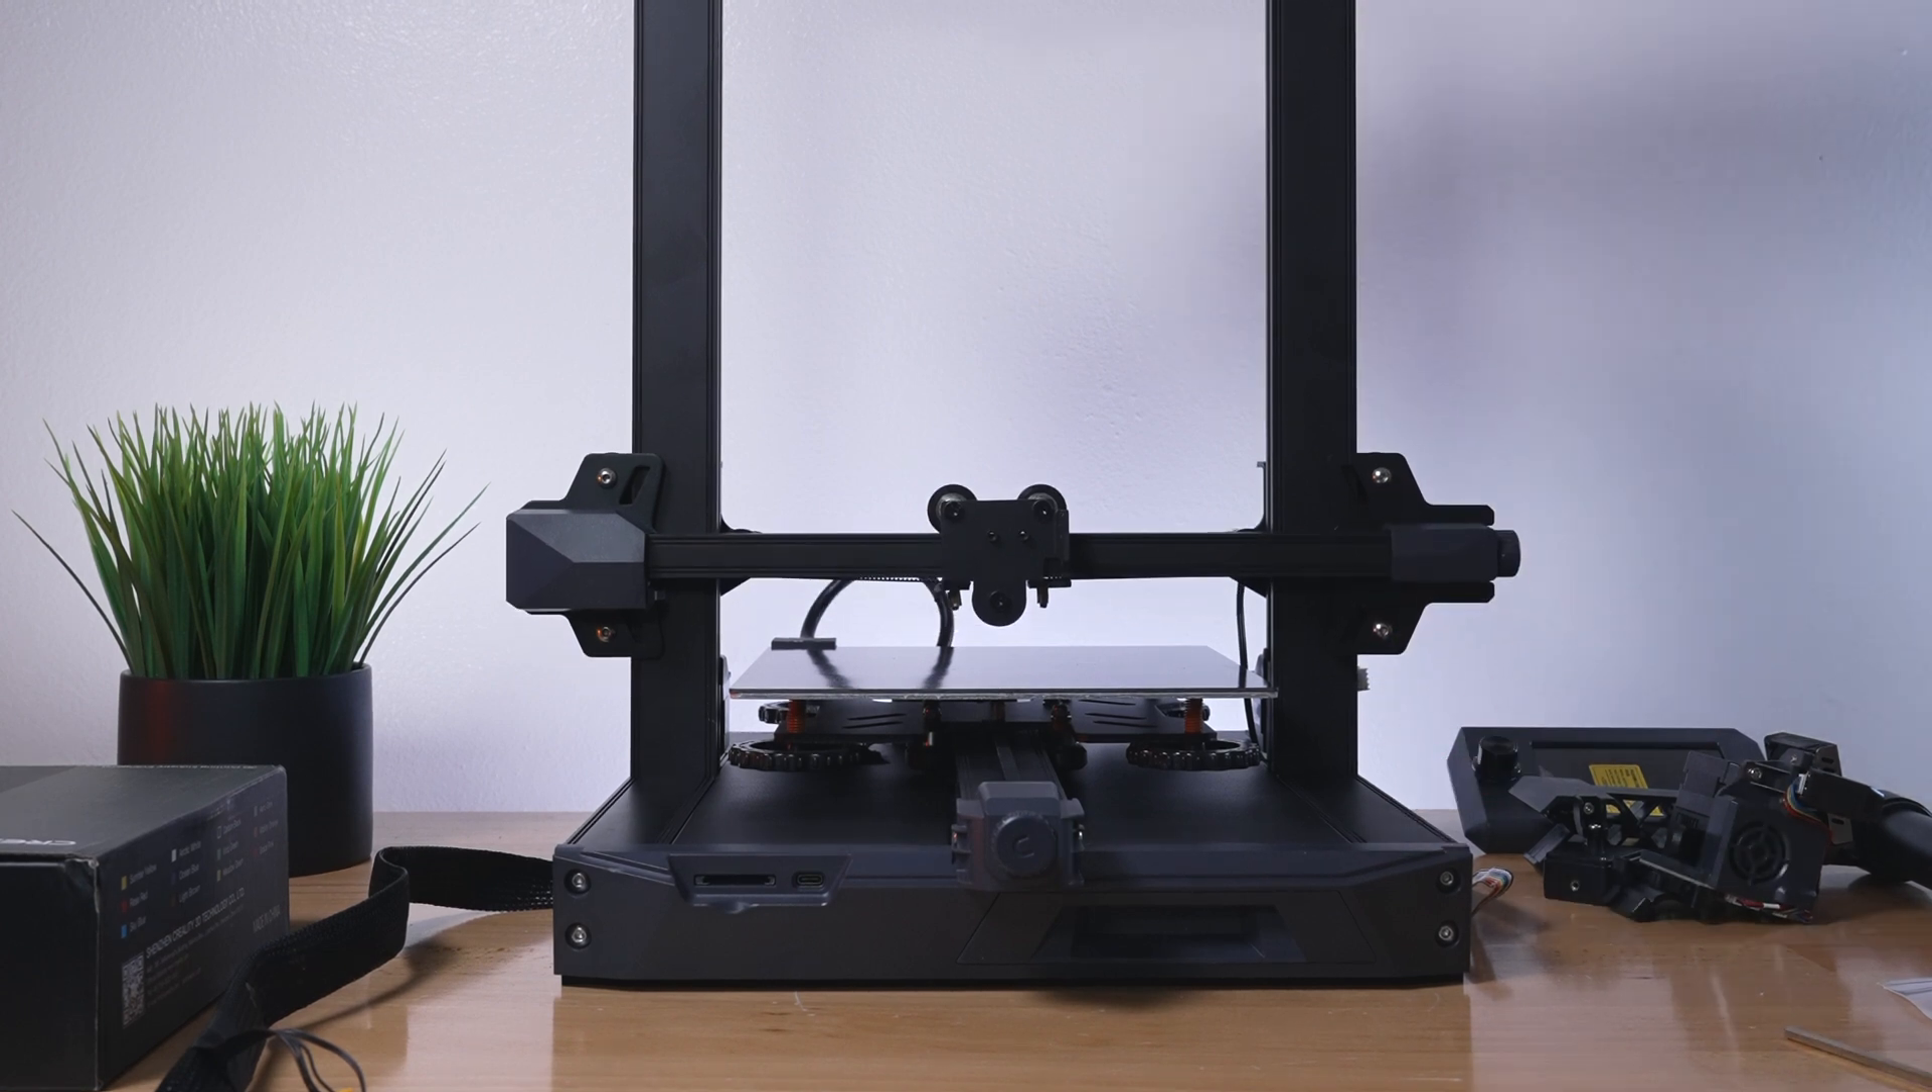And as simple as that, we got the upper portion connected to the base.